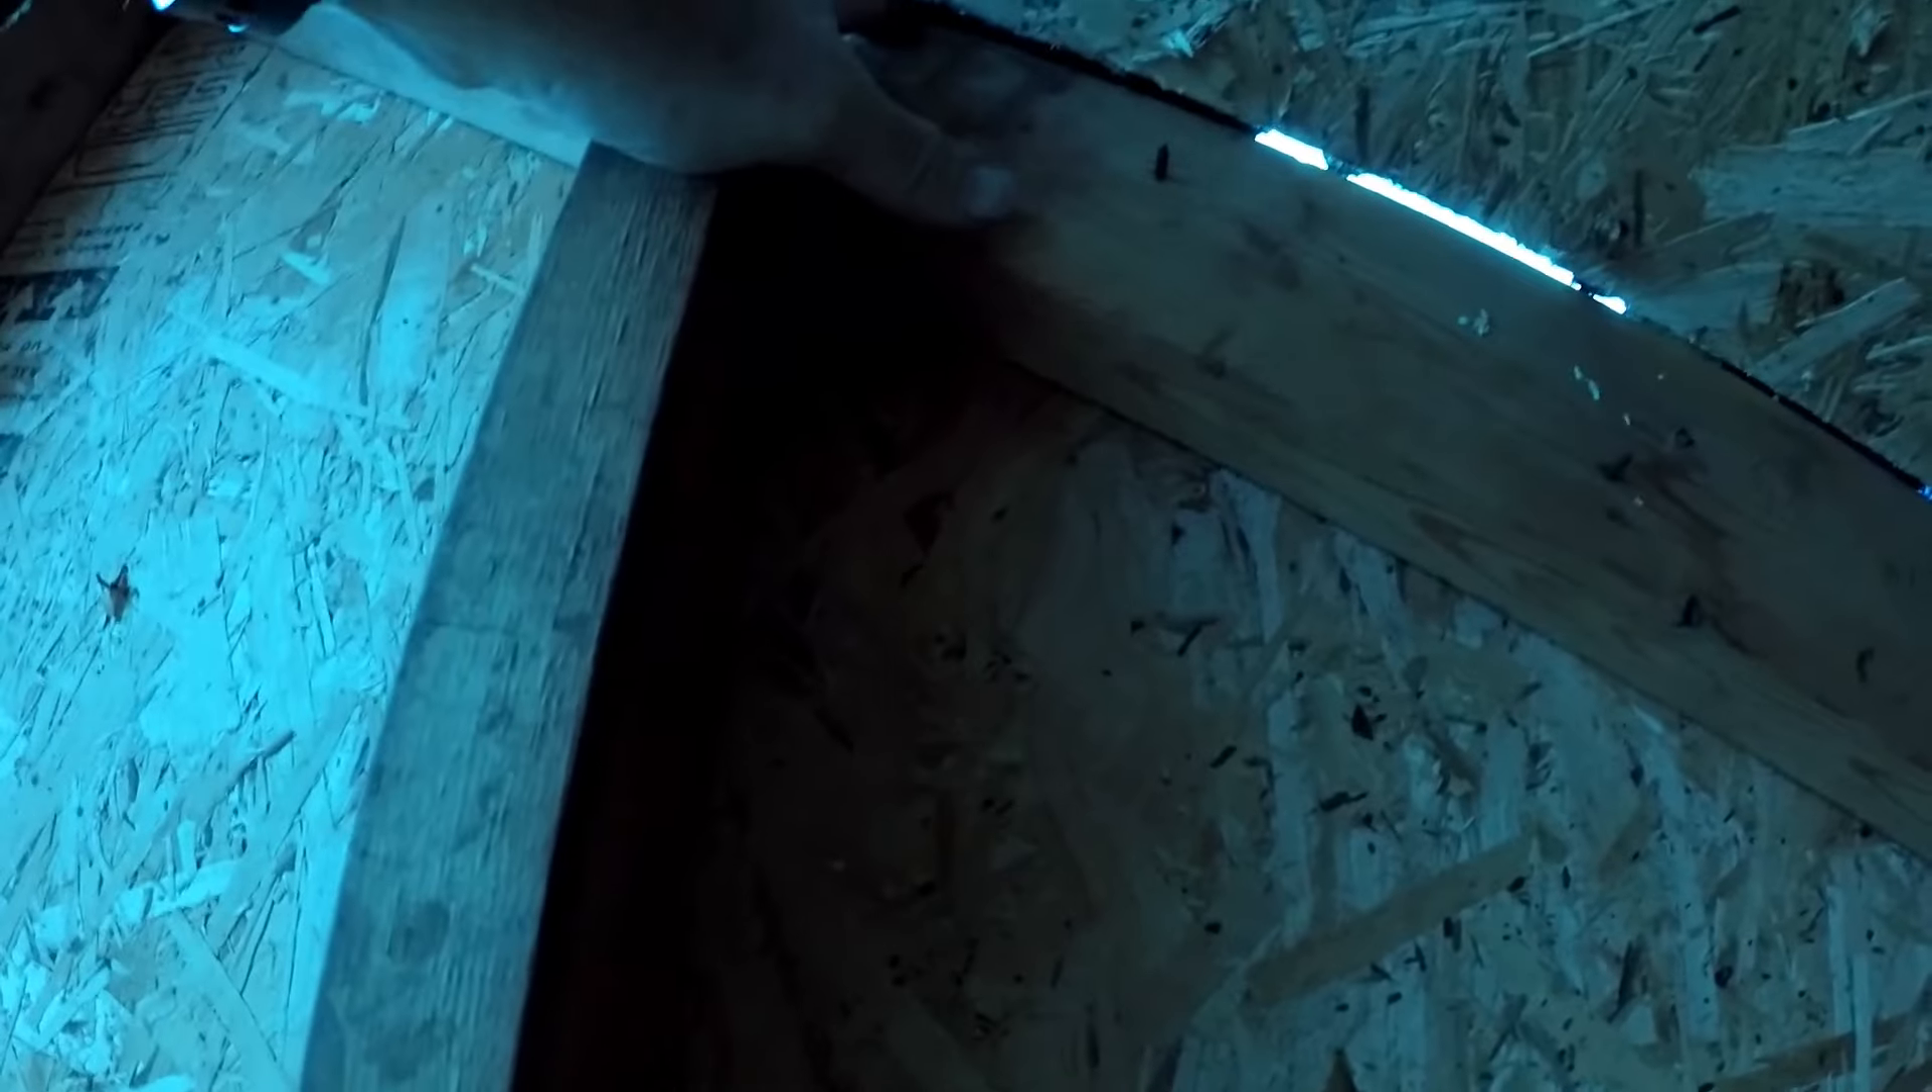I think I've got to pull this gable end wall in. I don't know if you can tell, but it looks like it's pulled away a little bit.